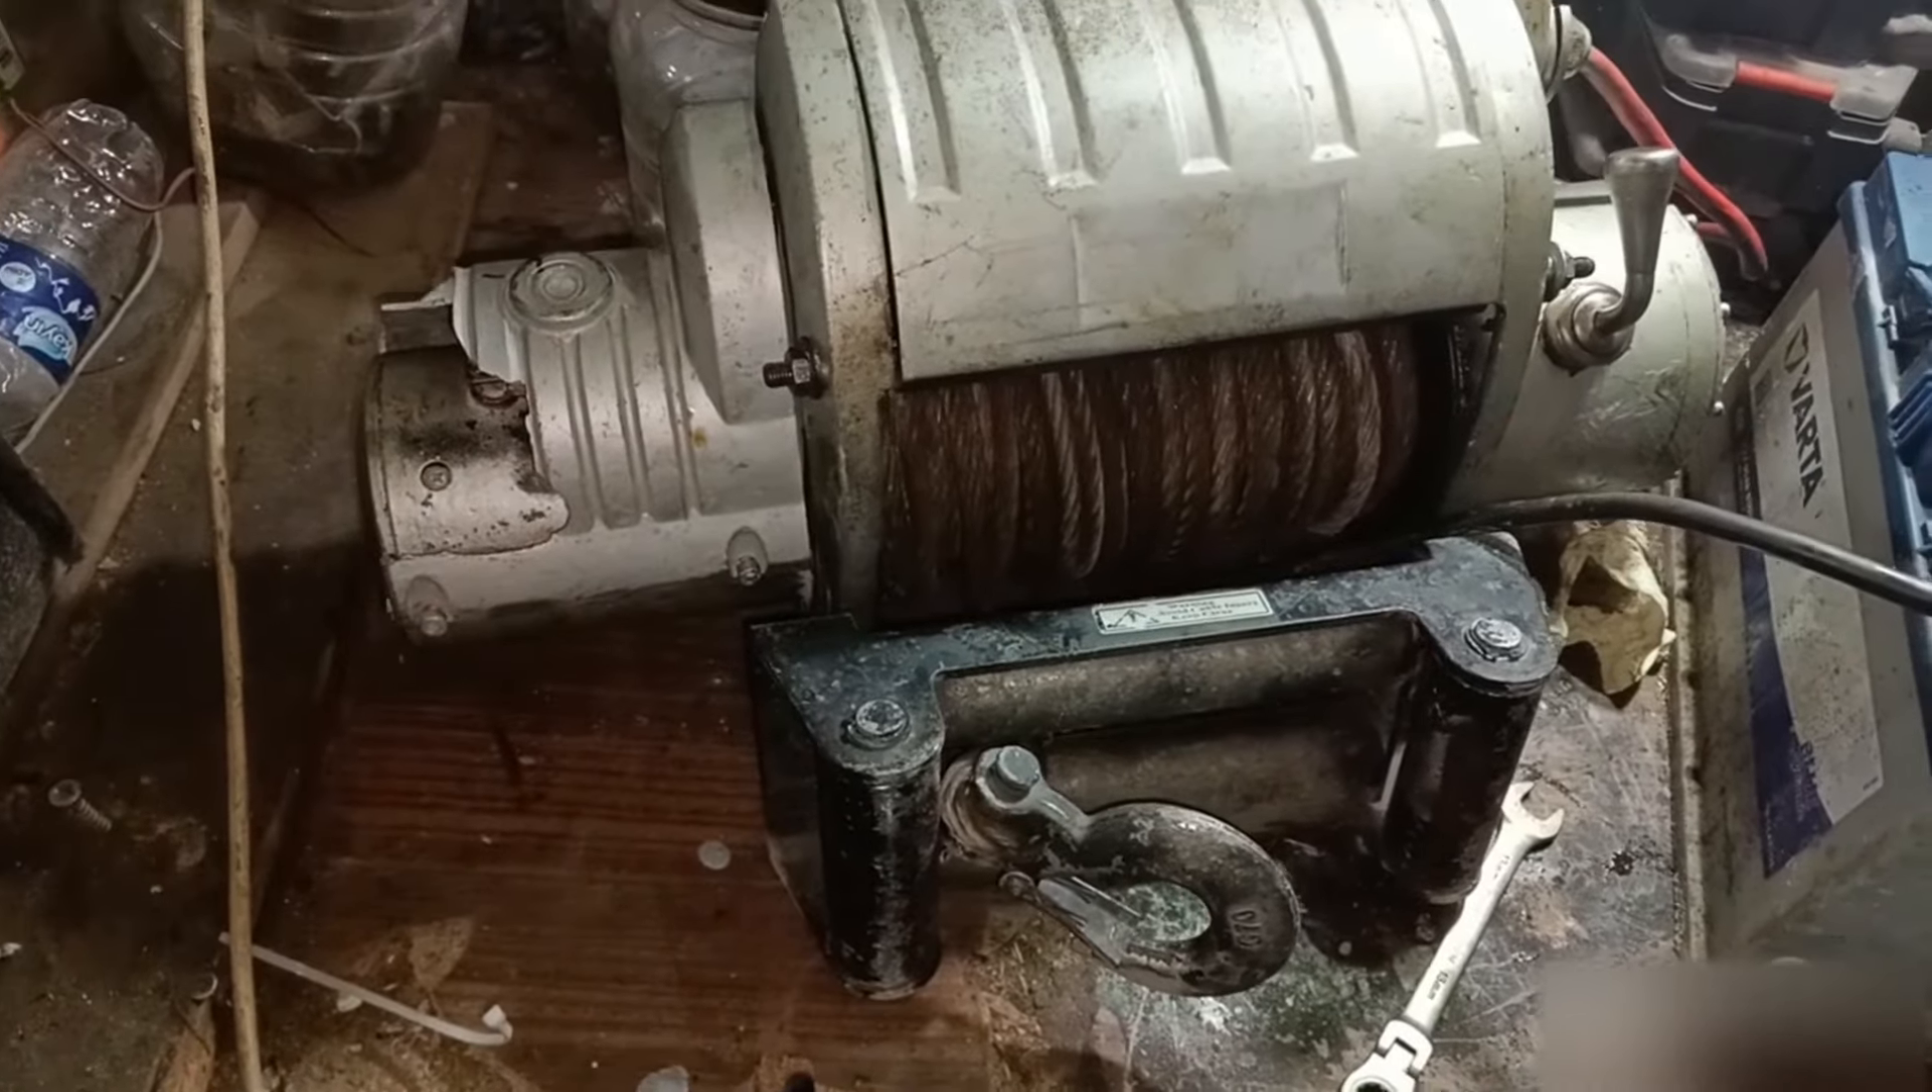Evet son işlemleri de yaptık arkadaşlar ve halatımızı sardırdık ön sabitleyicimizi de geçirdik.